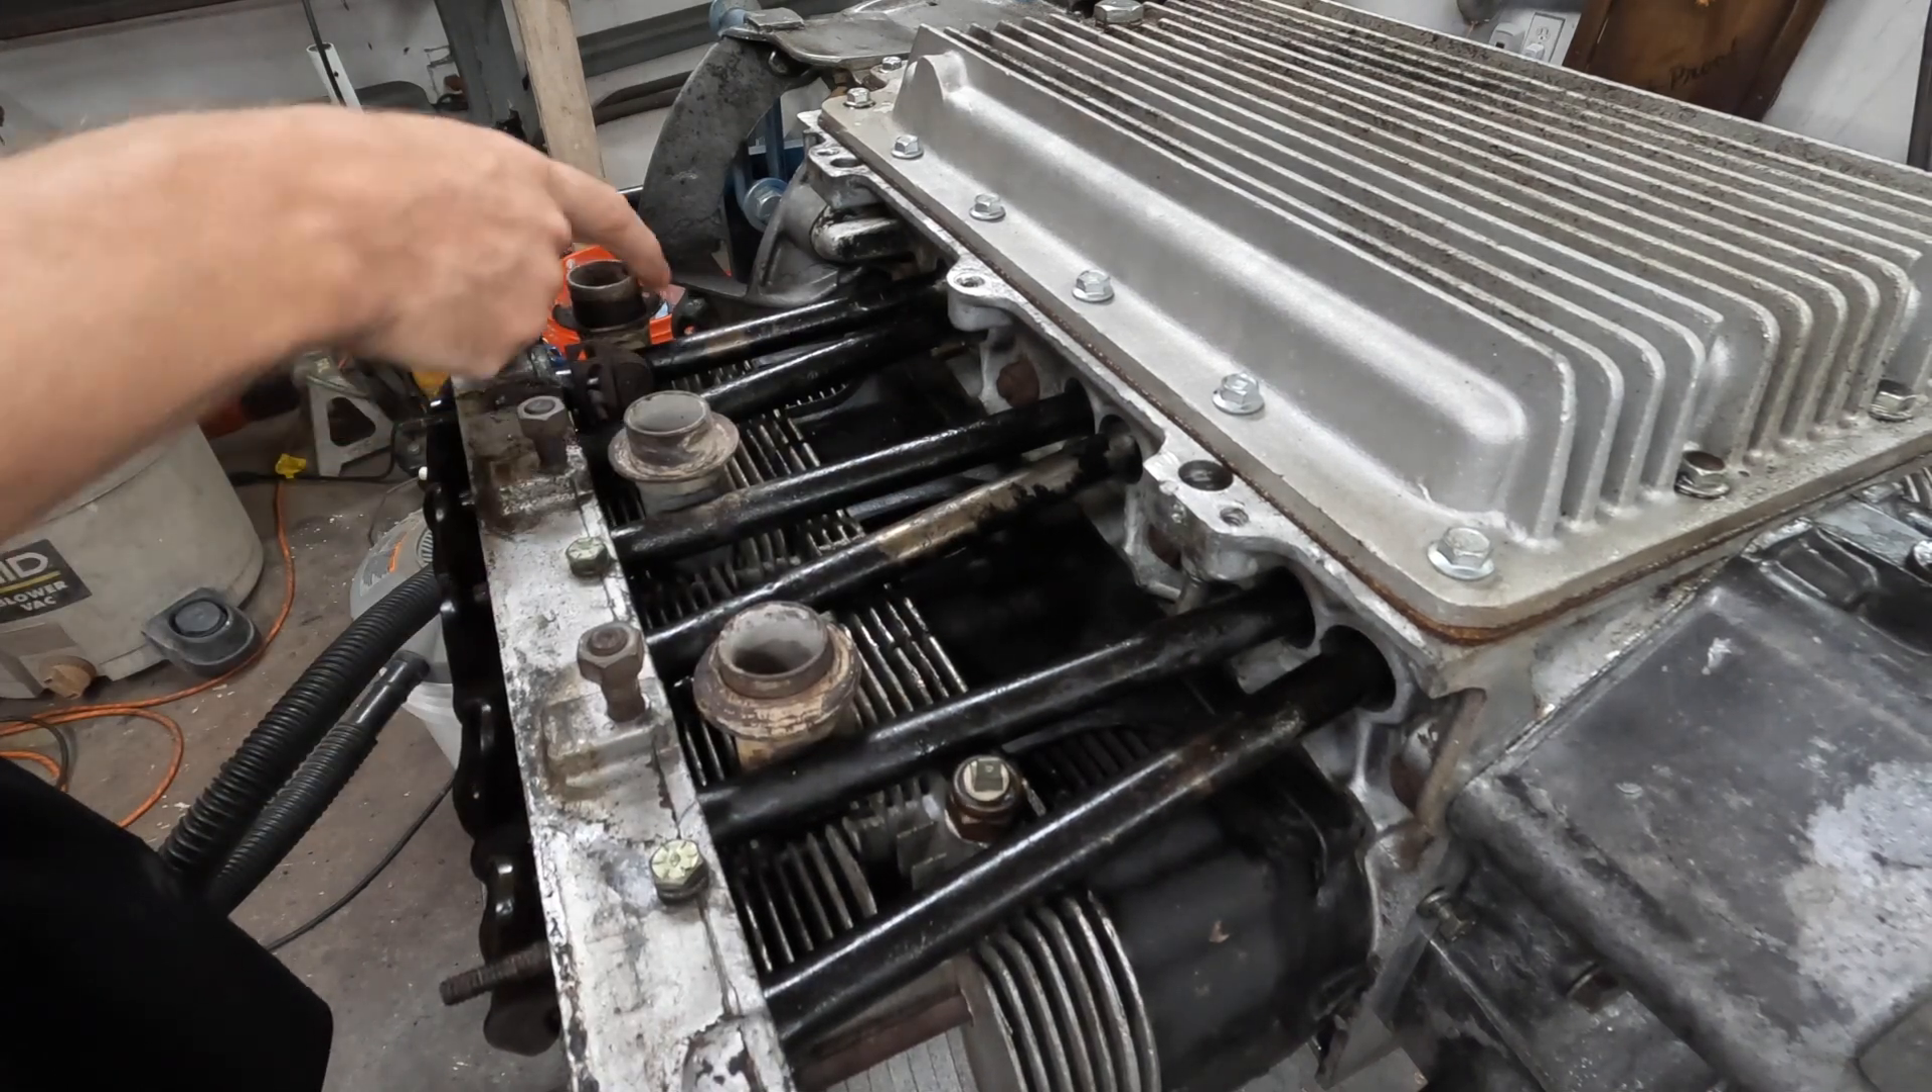So I was about to start tackling the oil pan and I realized I still have these exhaust donuts here that need to come off.